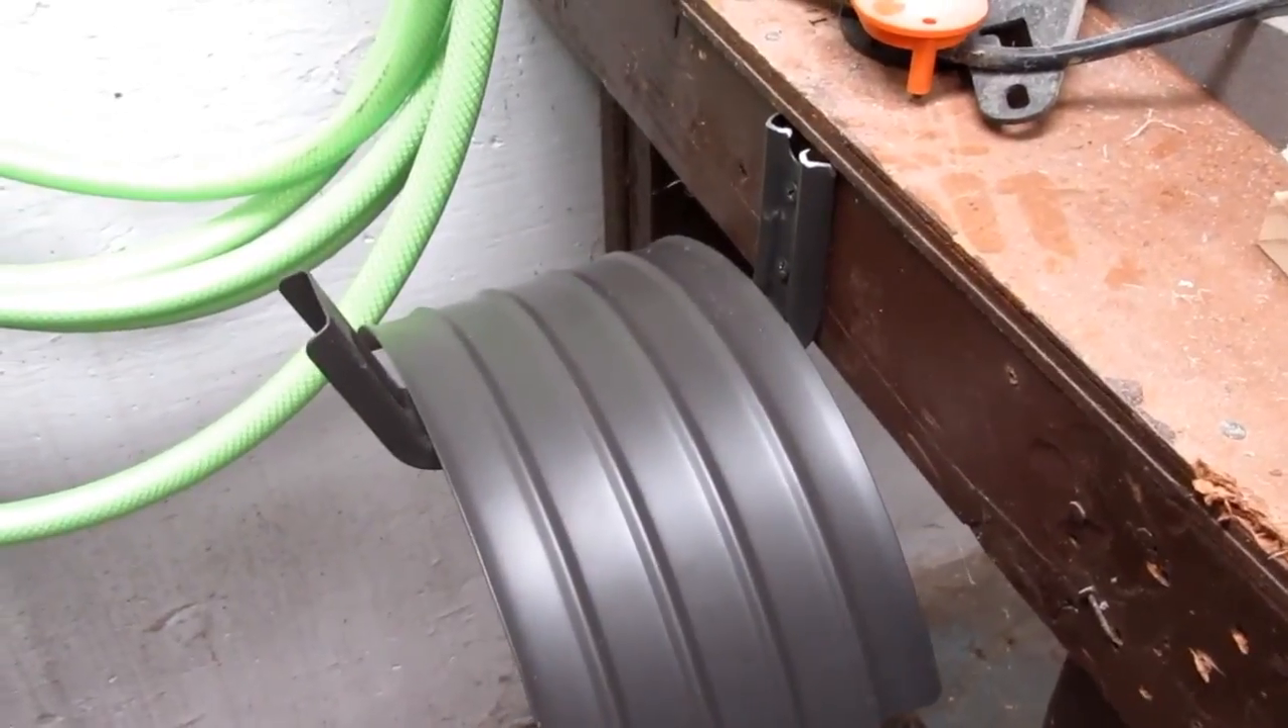And so there's the air hose holder attached to the end of the workbench and it was sloped down.